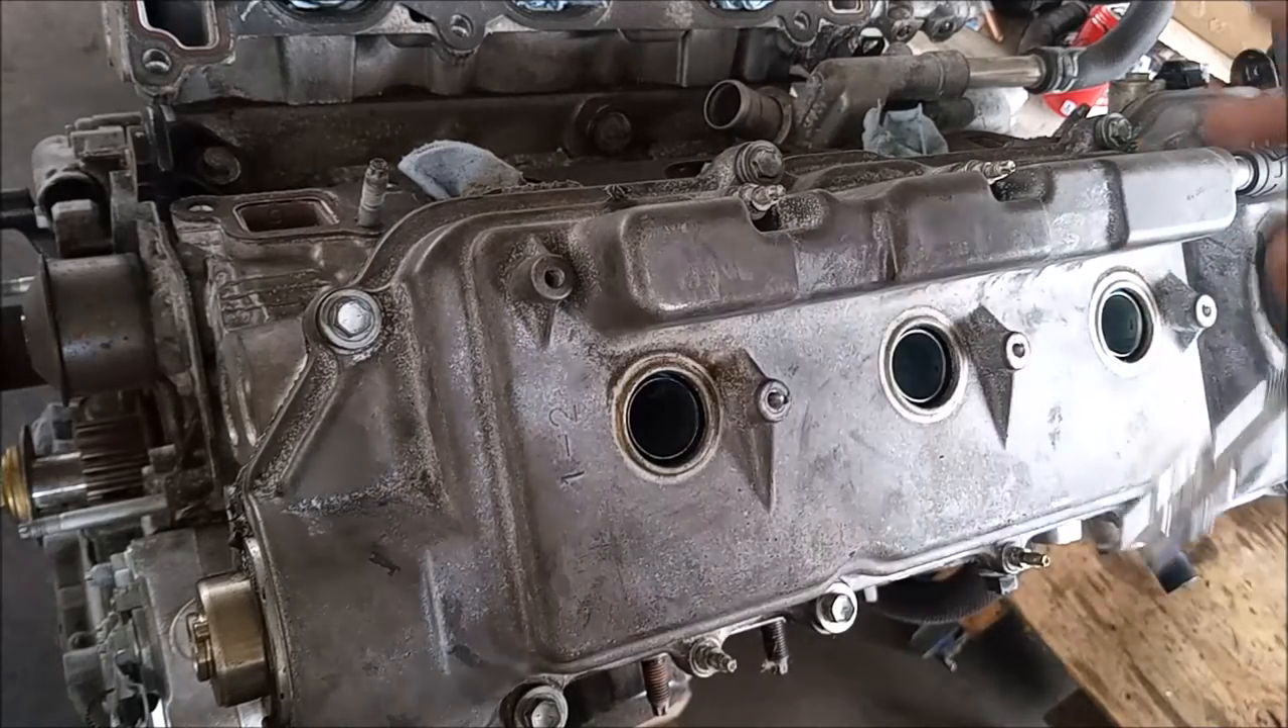These bolts are all tightened down the valve cover is back on.